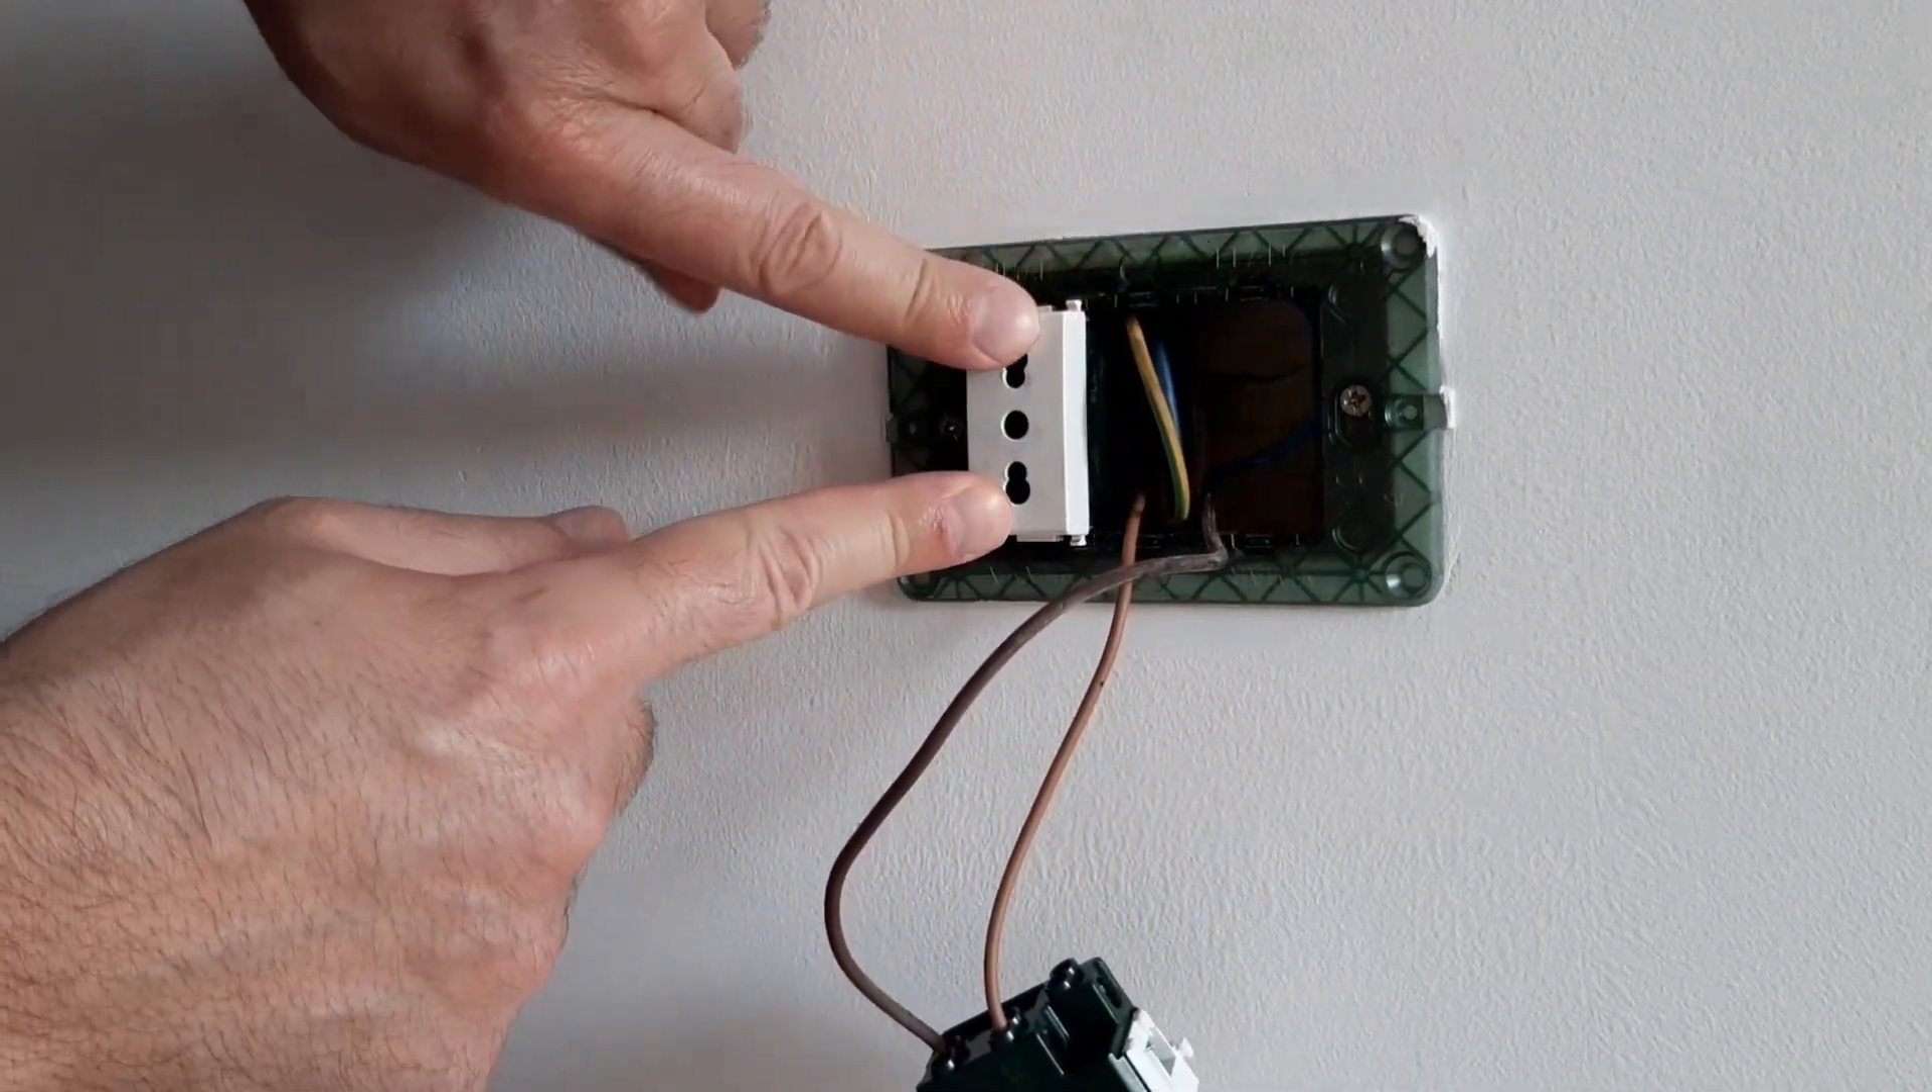La modifica al mio impianto è terminata non mi rimane che riassemblare la presa.